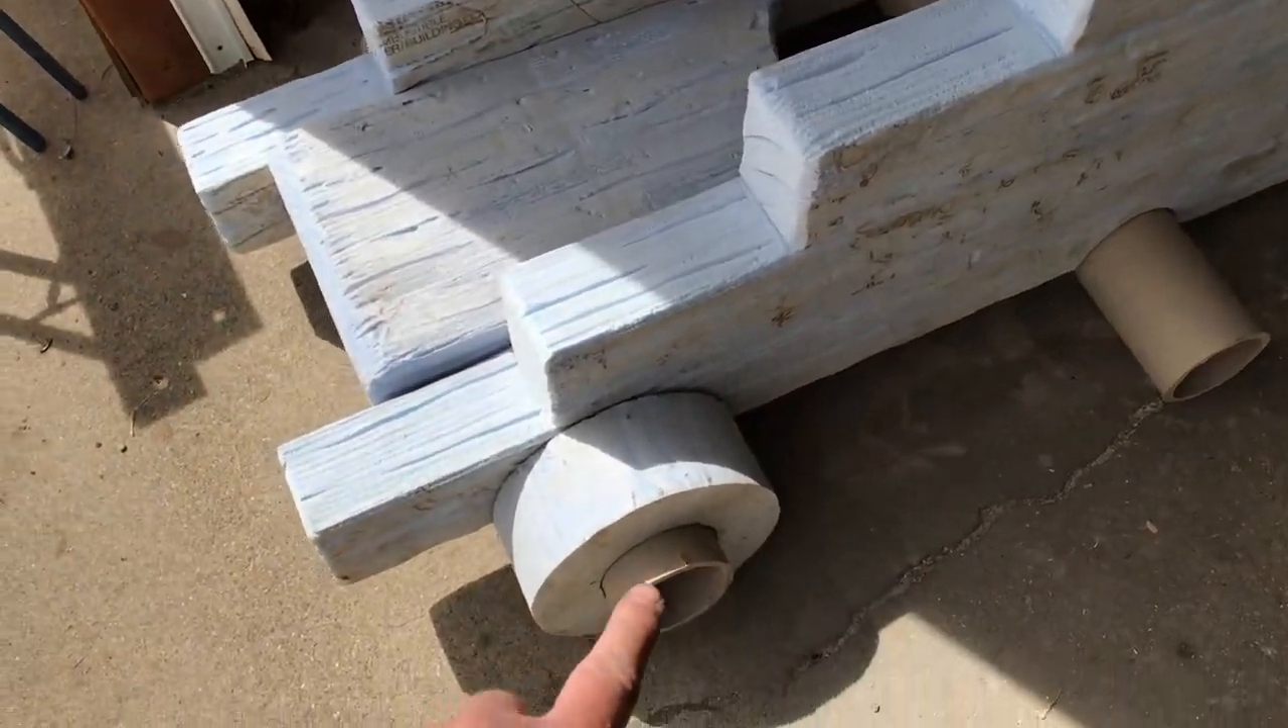Now here you can see that I've got the wheels starting to go on.